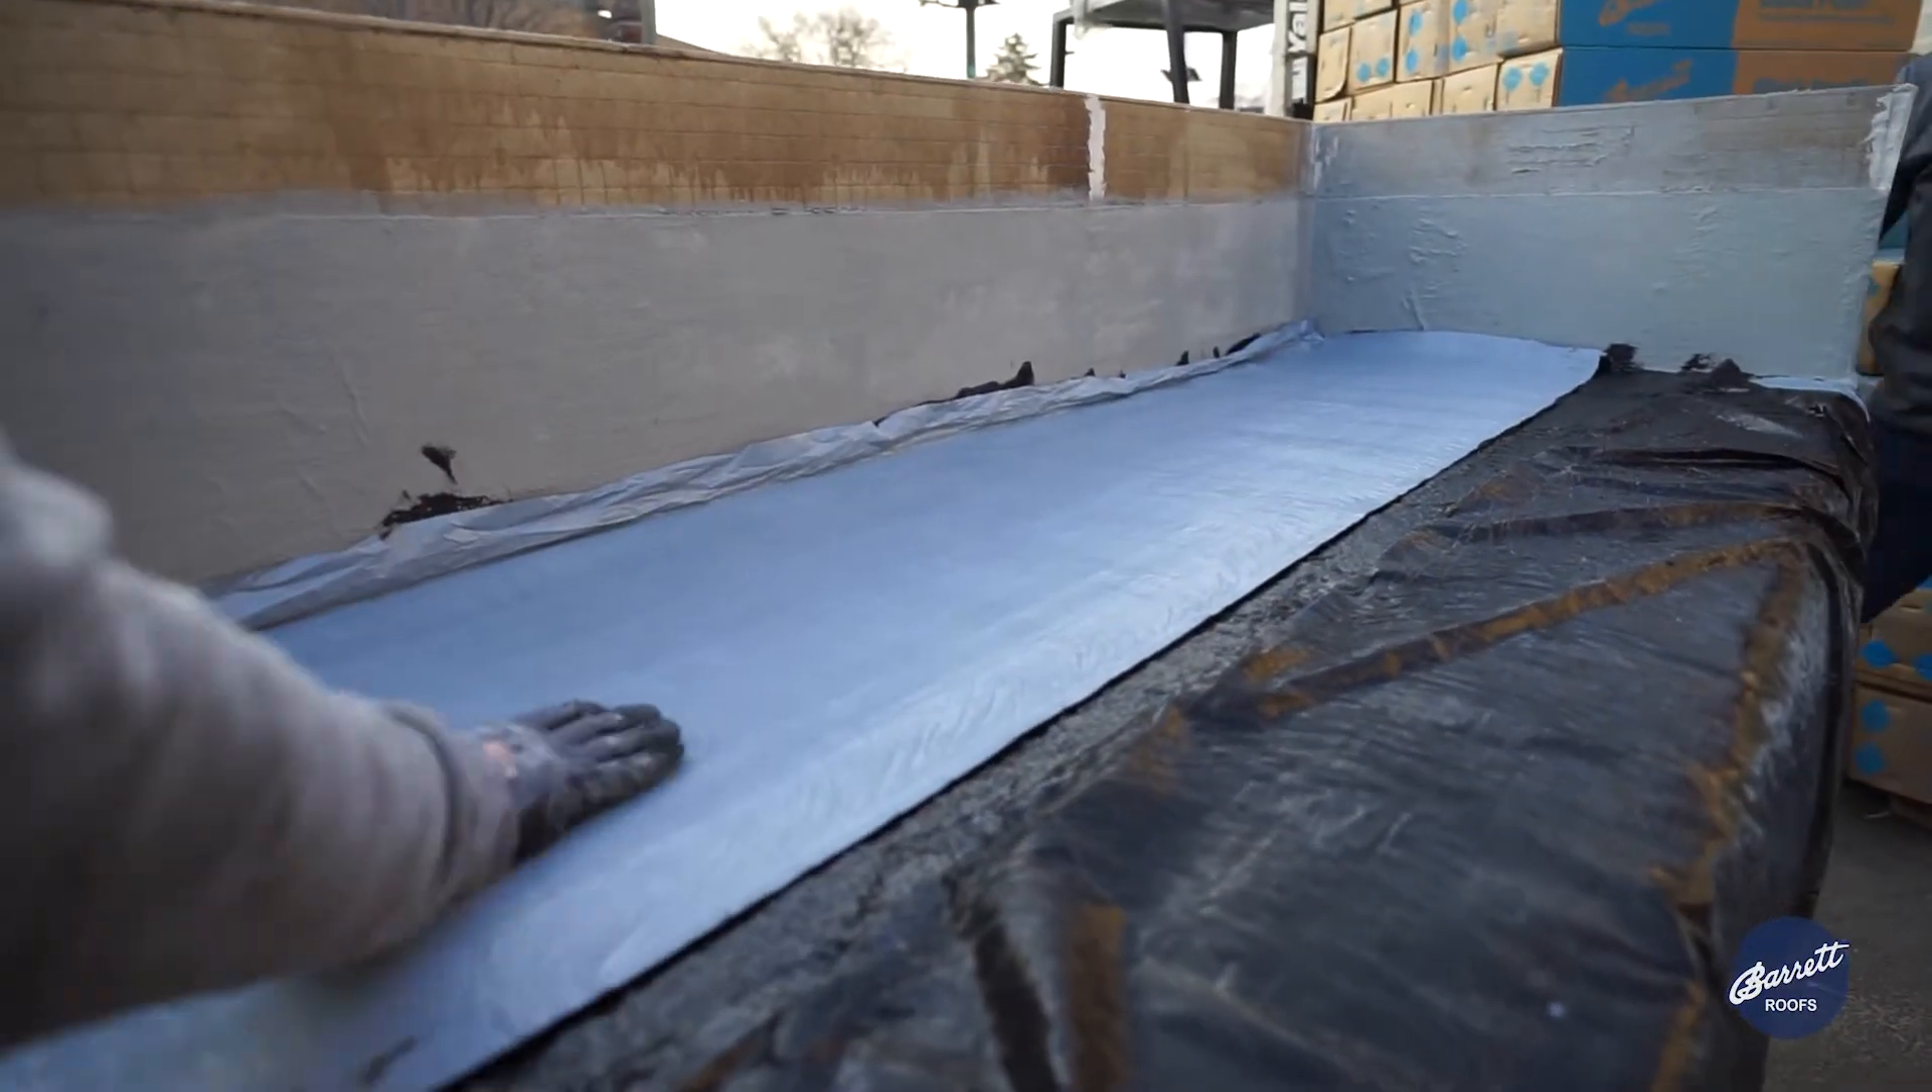And we're going to set our membrane over the adhesive in place. The roll's in place.